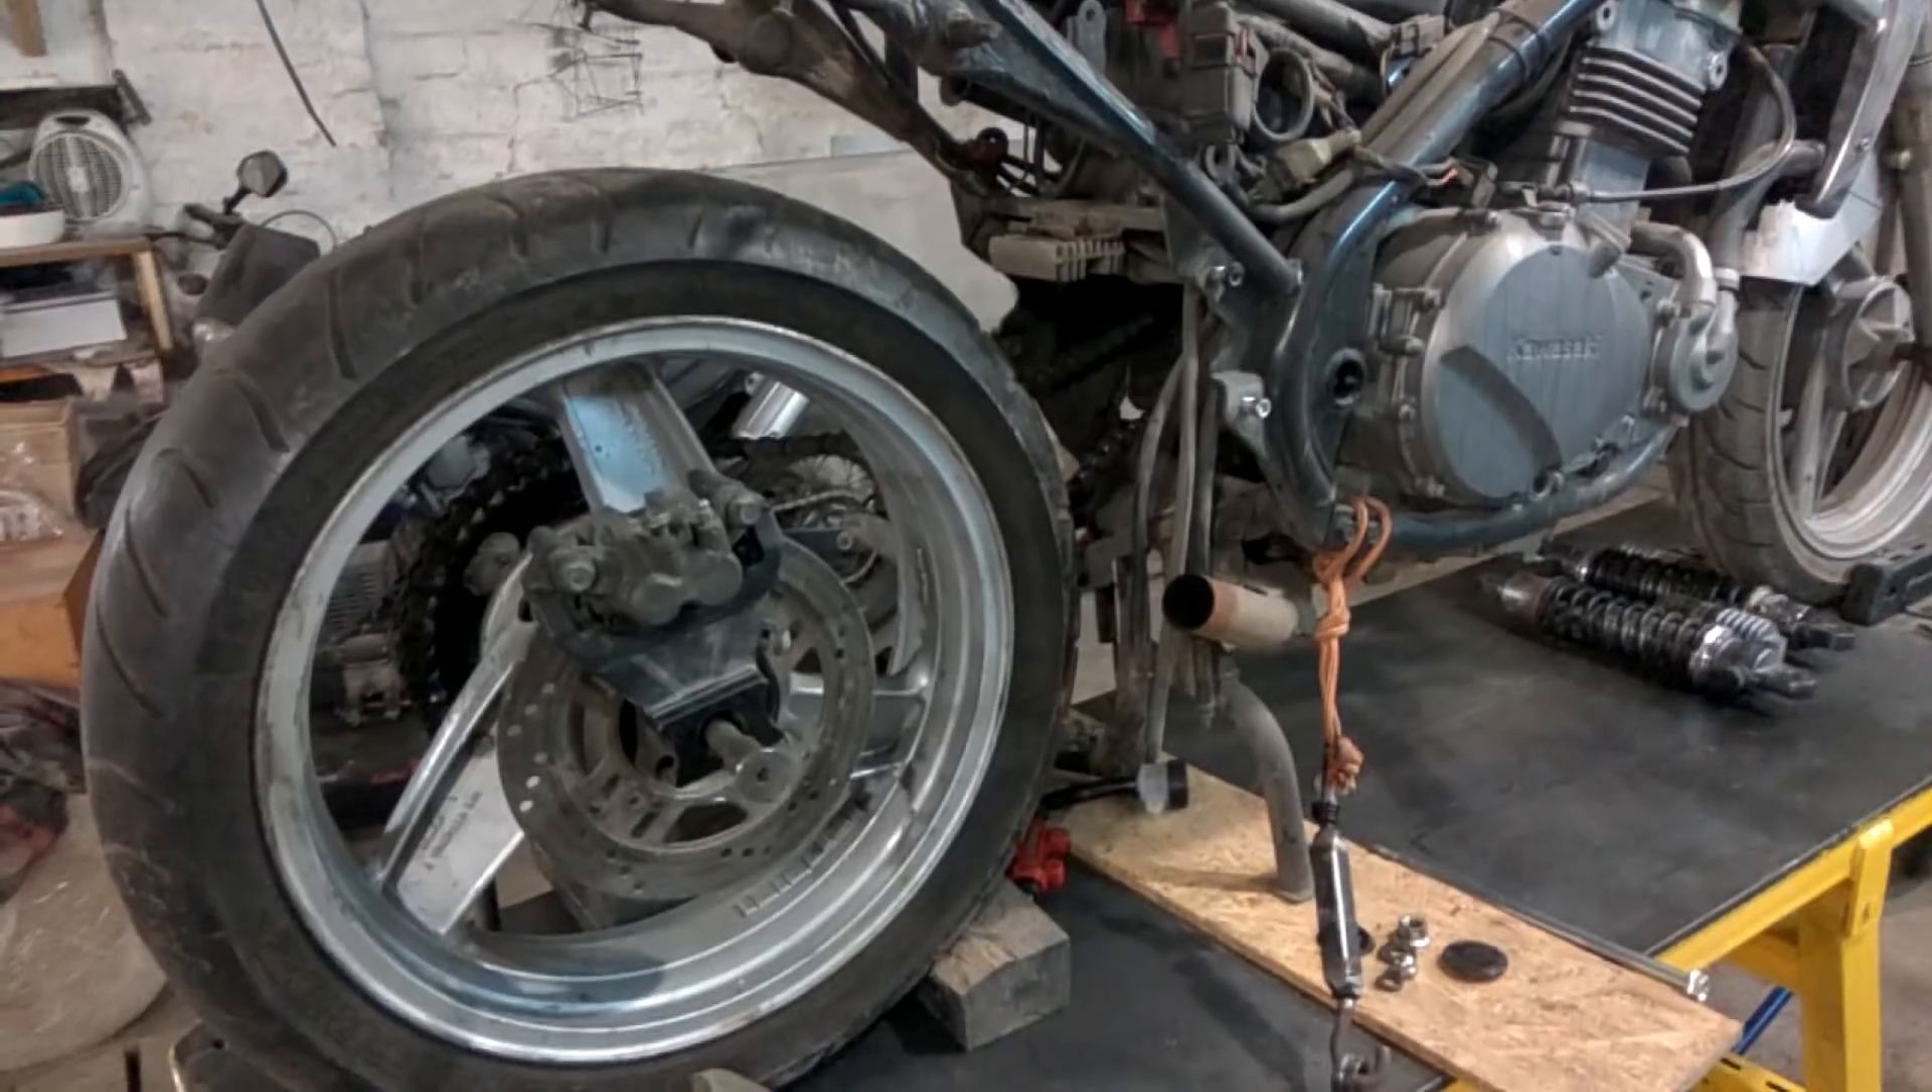Ну вот собственно разобрал заднюю часть накинул колесо чтобы посмотреть прикинуть что будет.